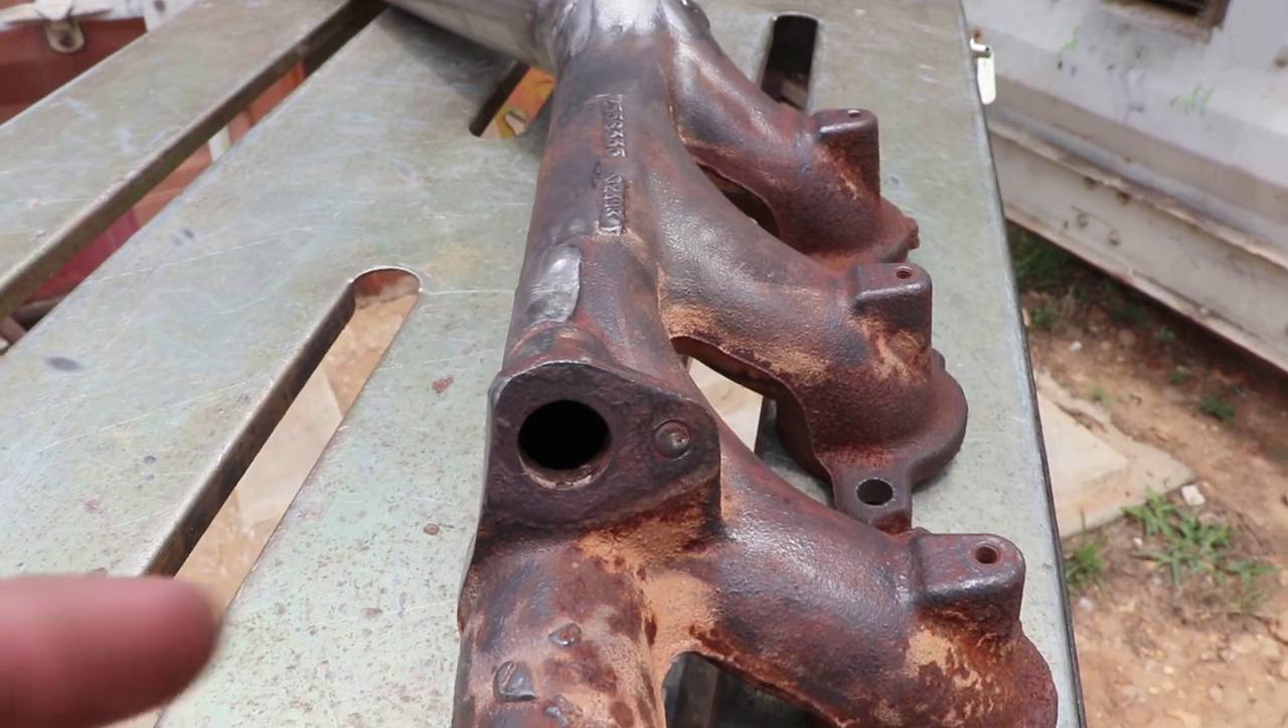I still have to come plug this hole here.